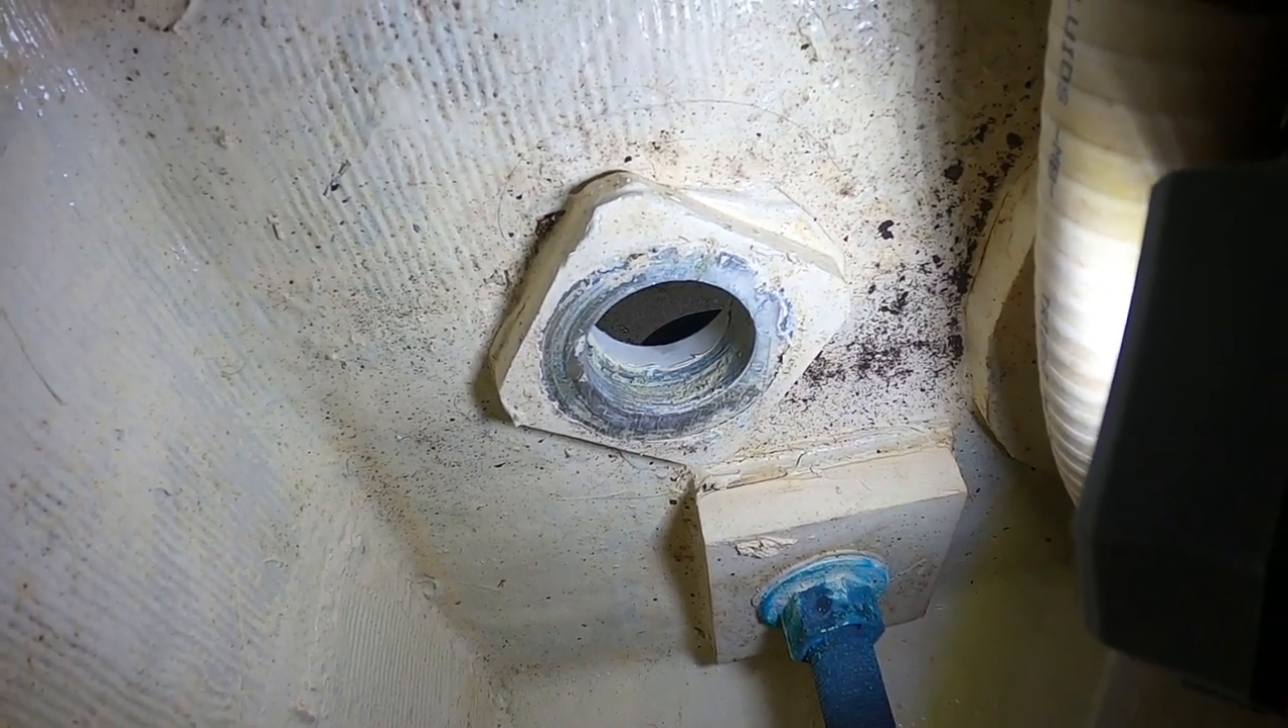The gasket has been removed. The rubber gasket's been removed from the hole.